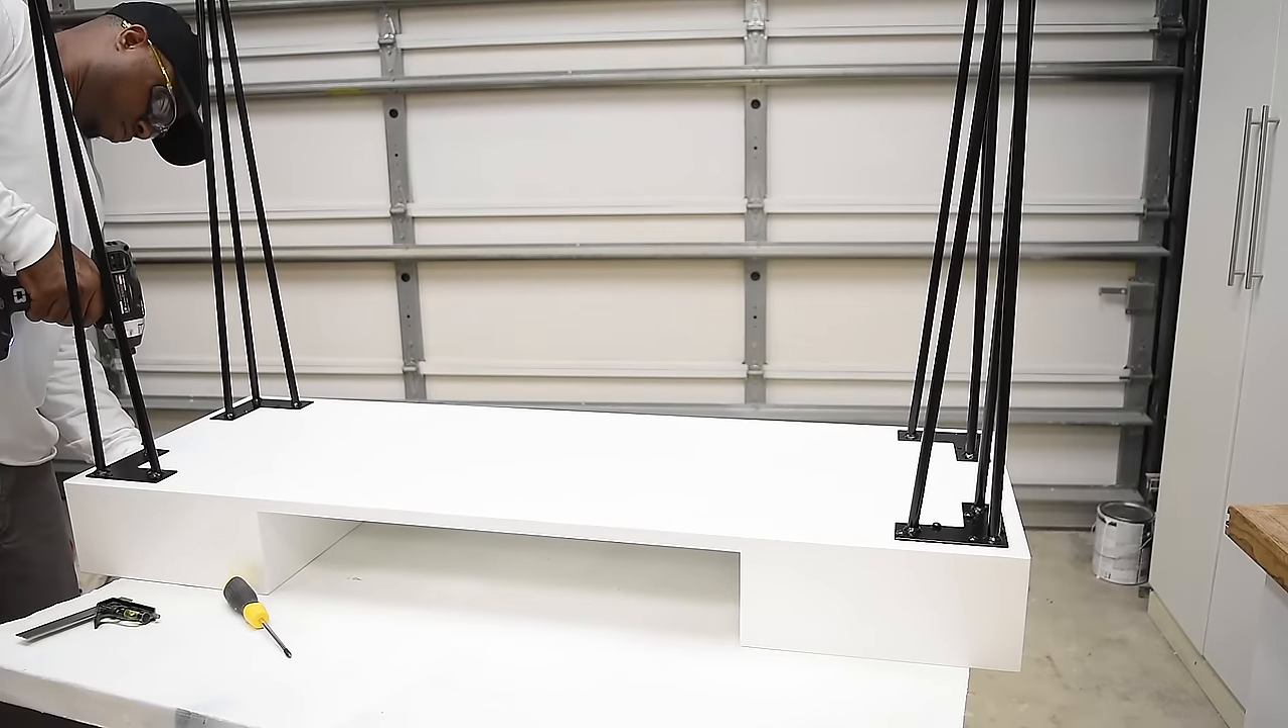And with all the legs installed it's time to install the hardware and all the things are starting to come together.